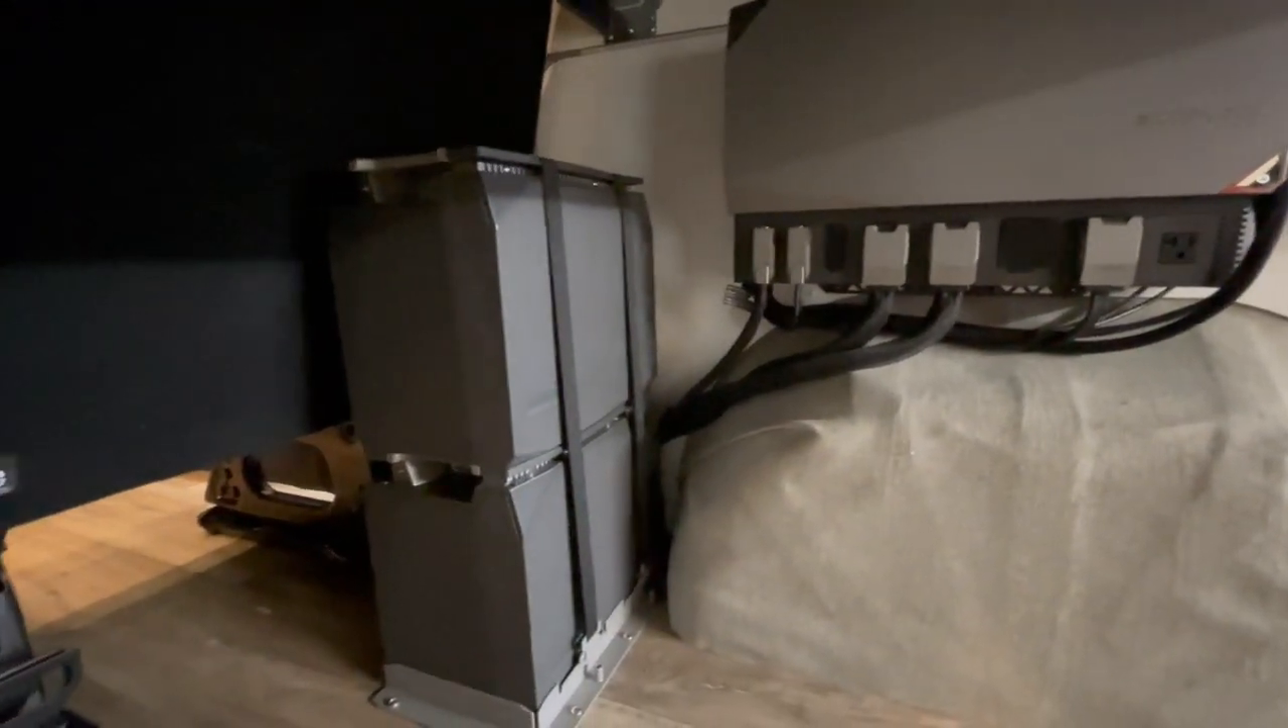We got batteries mounted and tidied all the wiring up.